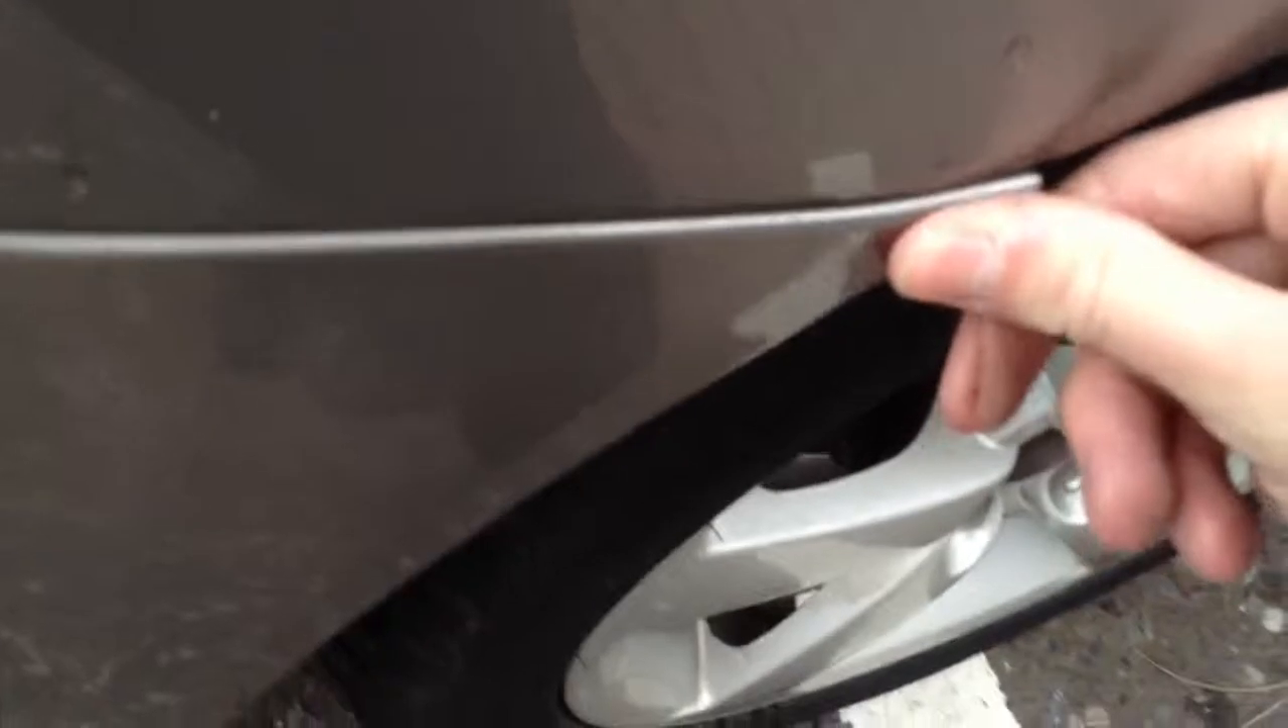Bodywork is slightly off there on the rear arch, so that probably just needs clipping back in or something.